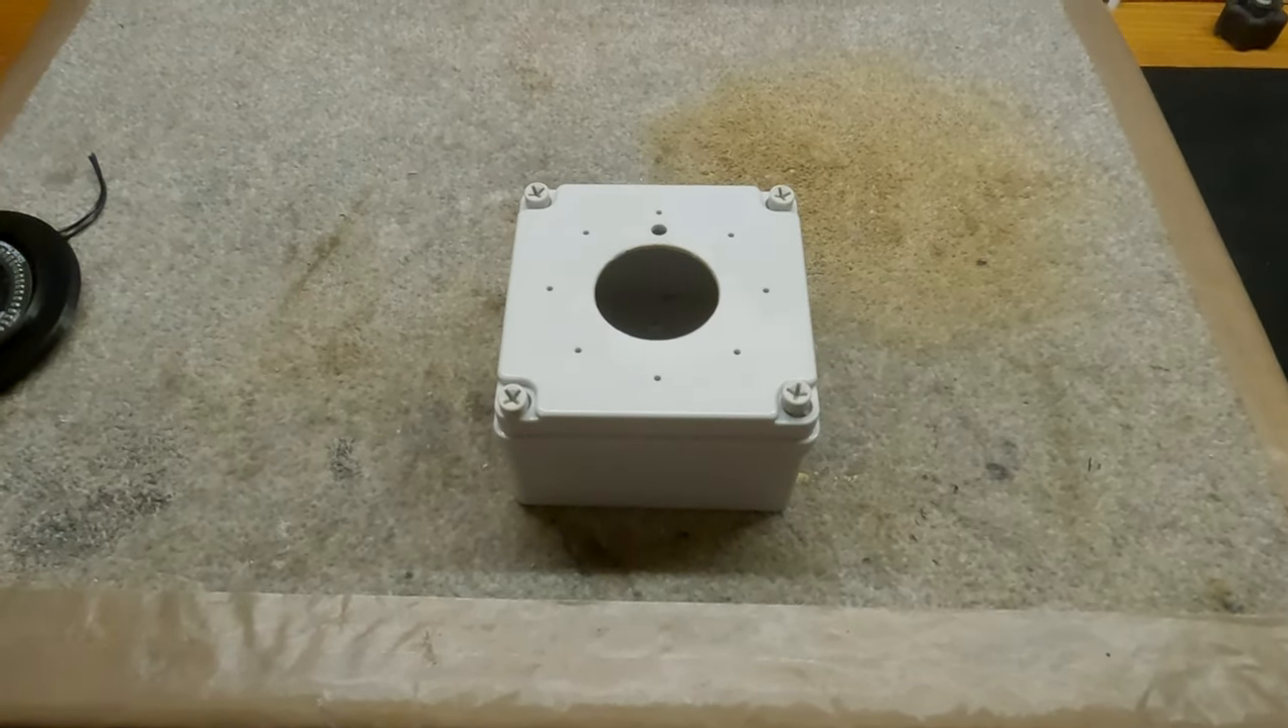Okay so the holes are drilled the tape's been removed from the box.